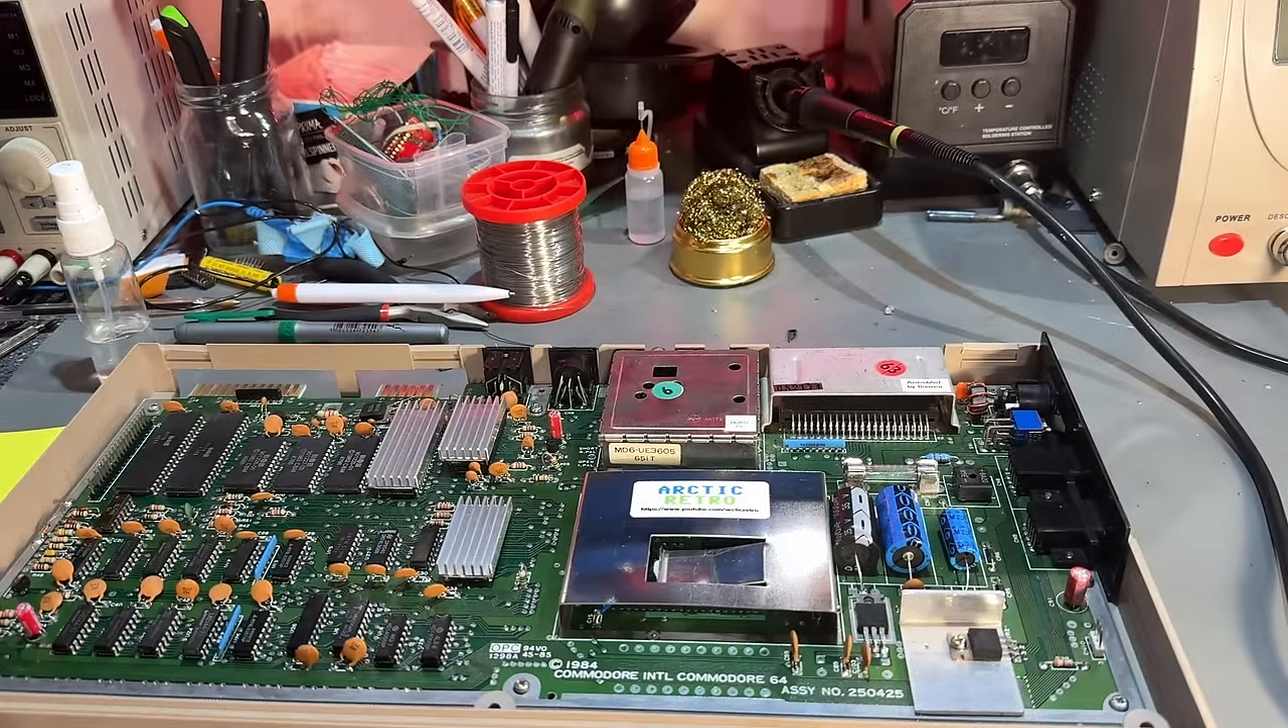Motherboard is back into the machine looking great.